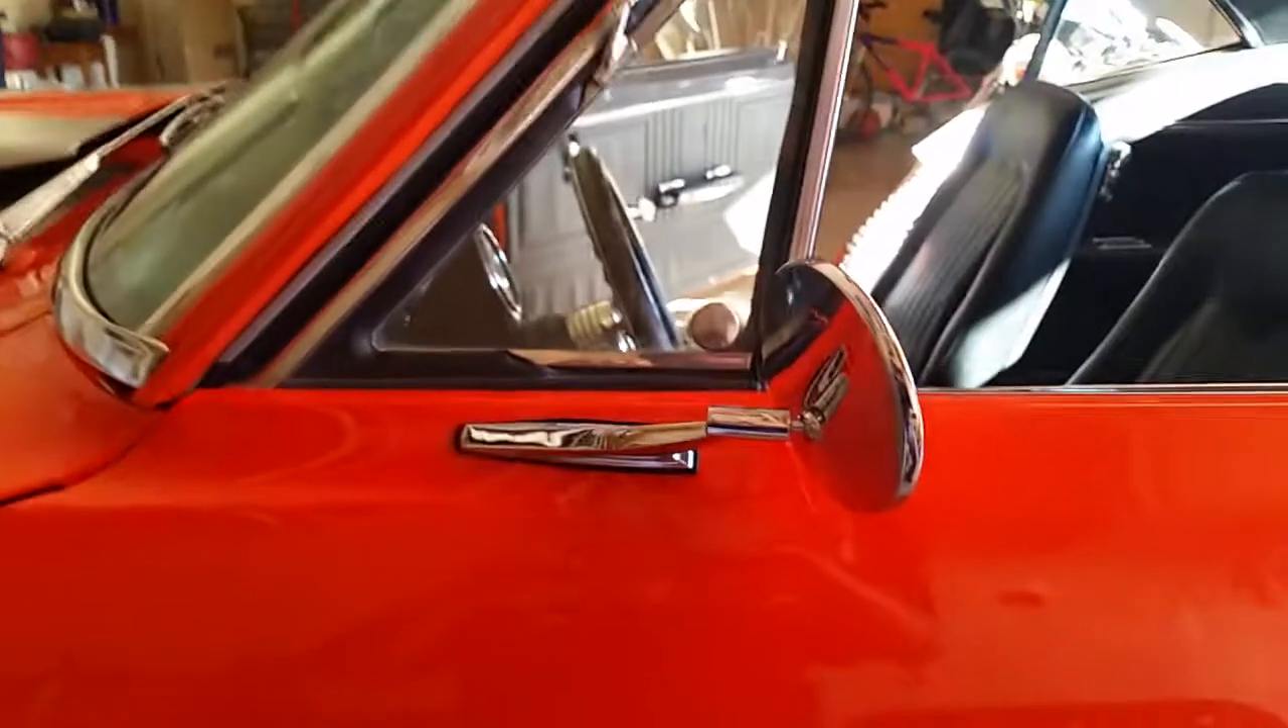I got the mirror on. There it is. And it looks great.